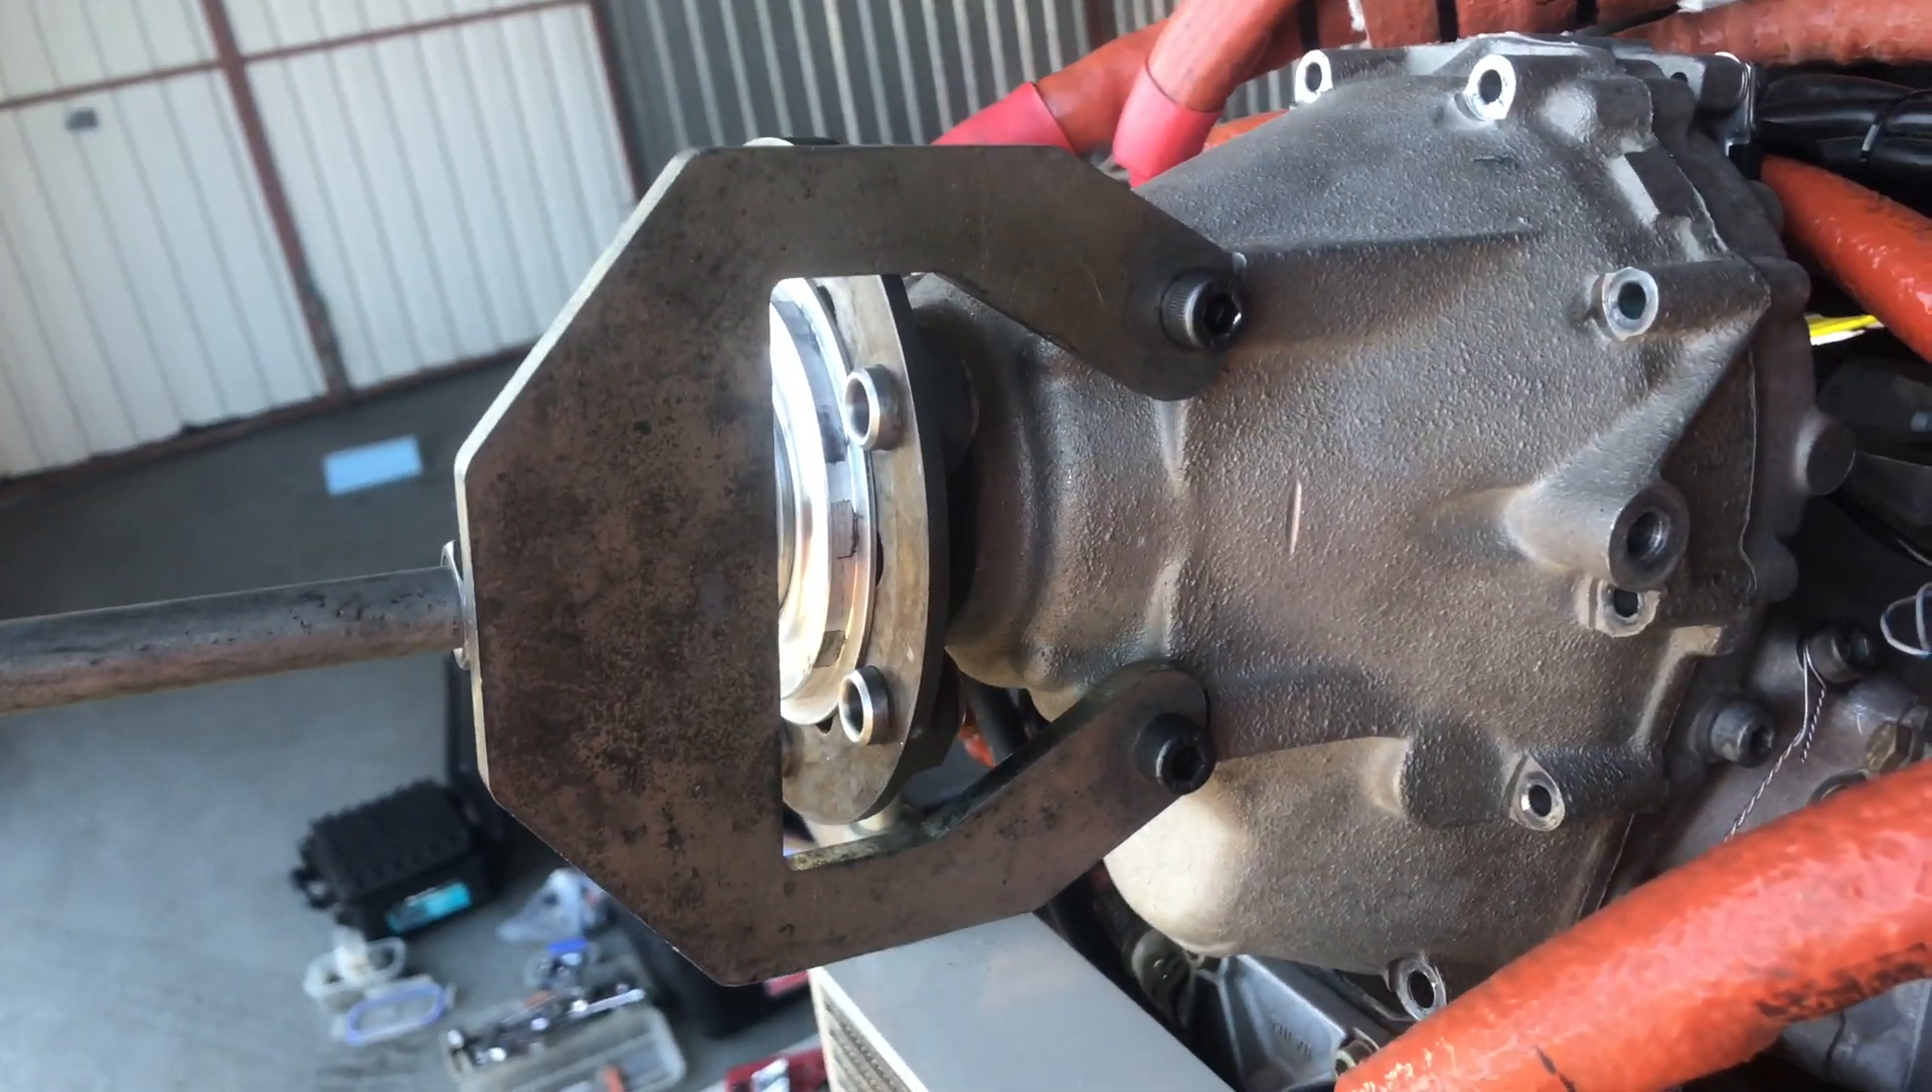Okay so now we have all of our gearbox bolts removed and we have the gearbox remover slide puller installed and that's held on to the gearbox using the two M8 bolts that are built into the casting here.